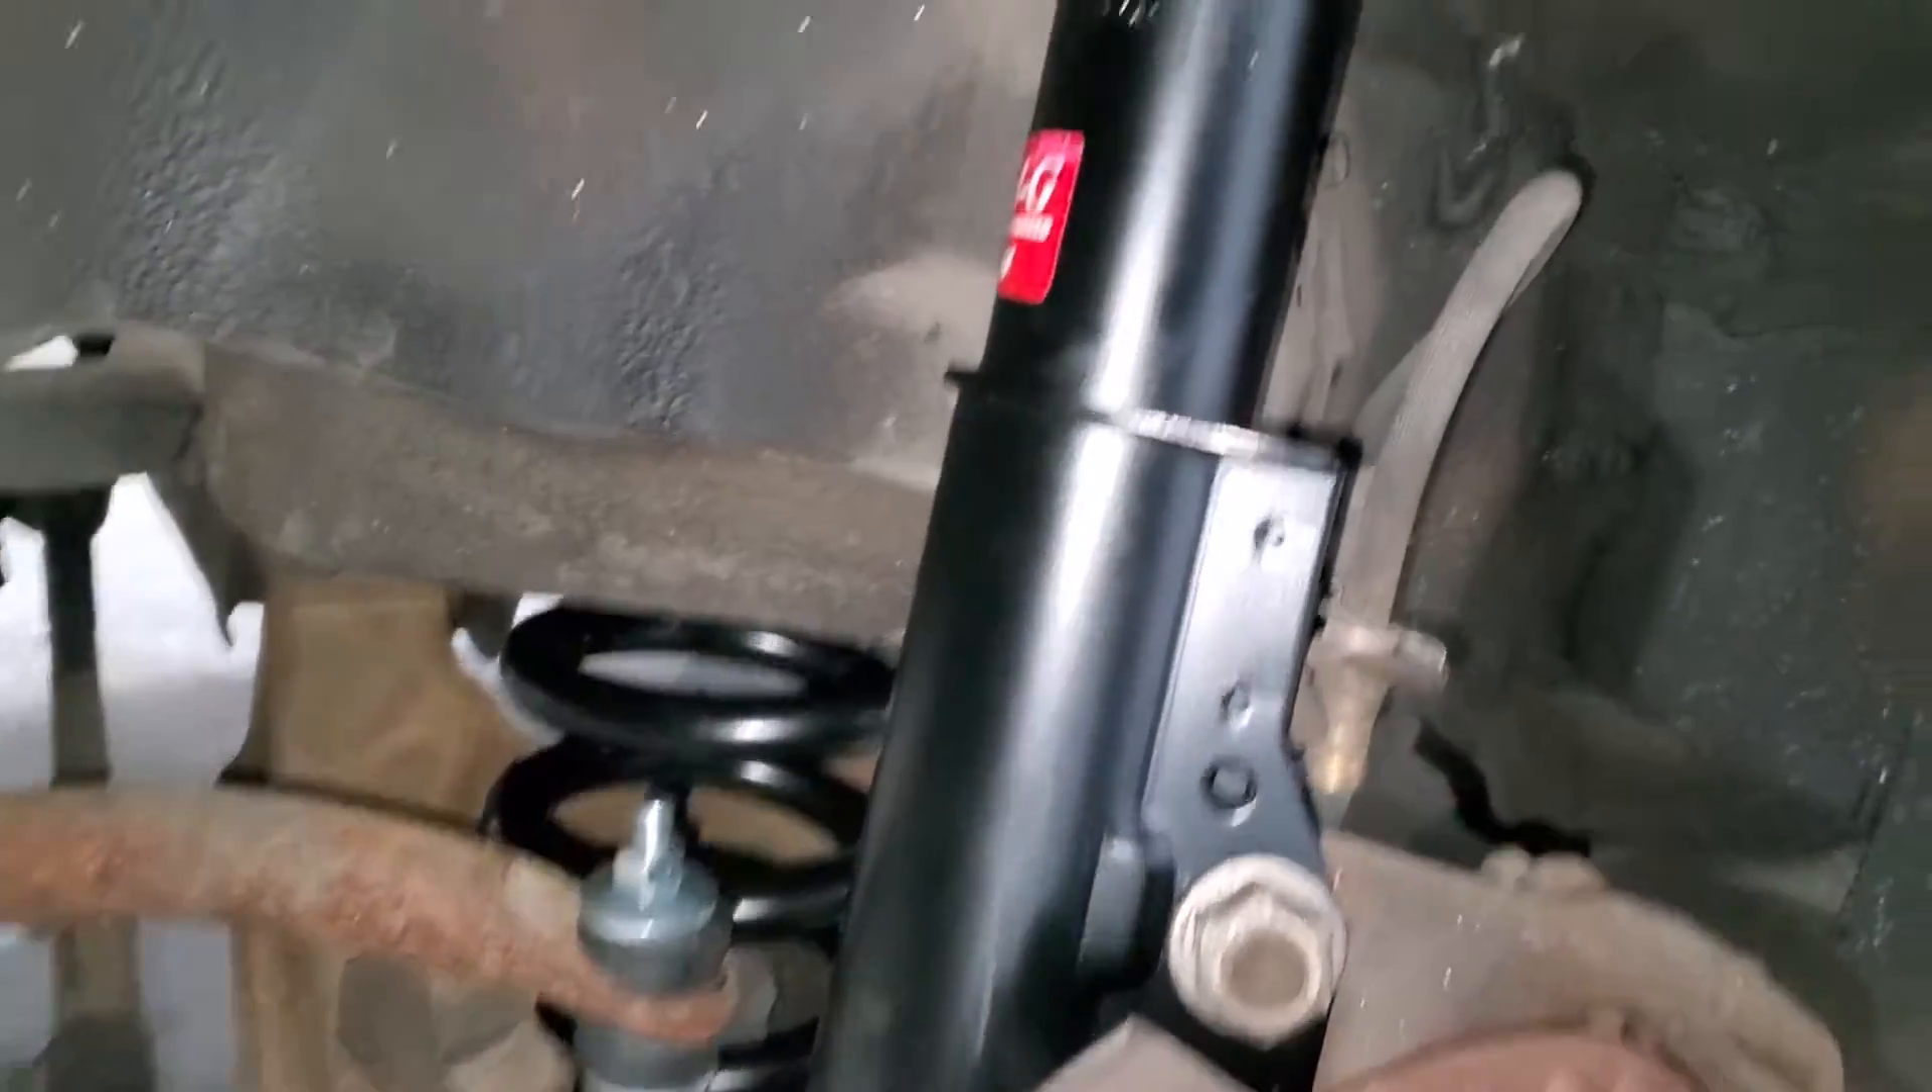Alright, so we are officially done up front. You can see we got the shock in there.